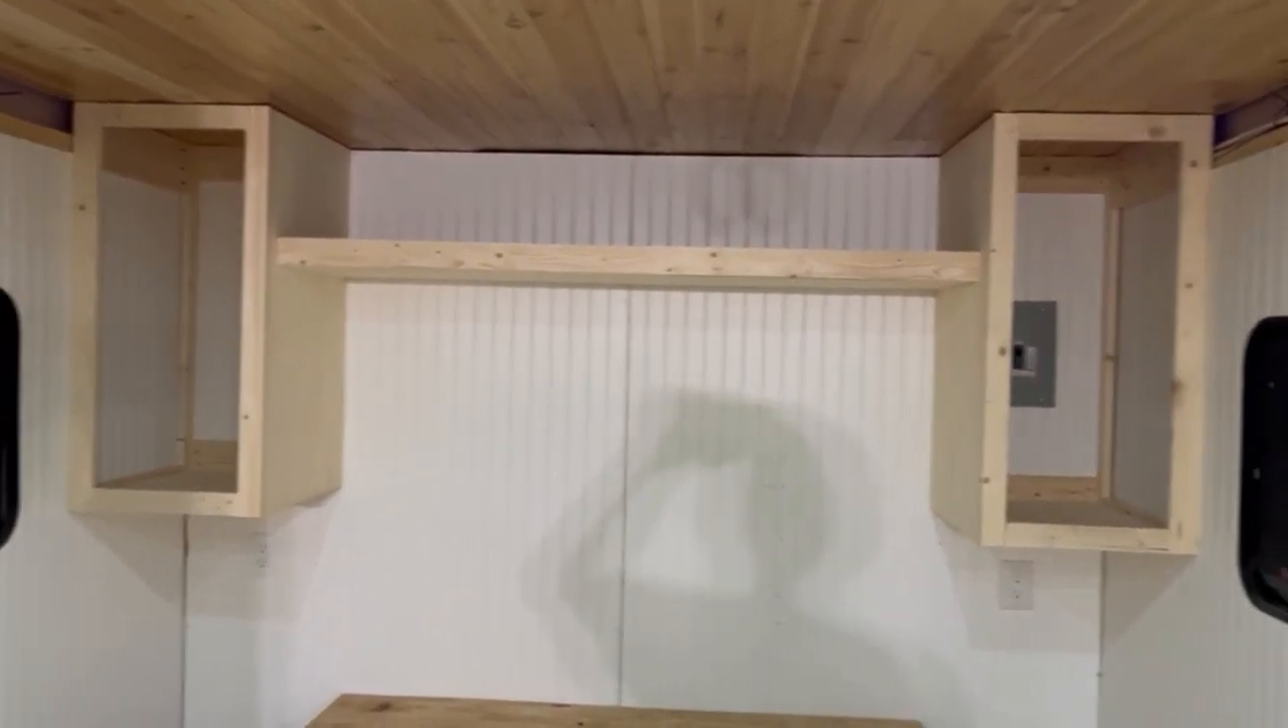I haven't built the doors yet.